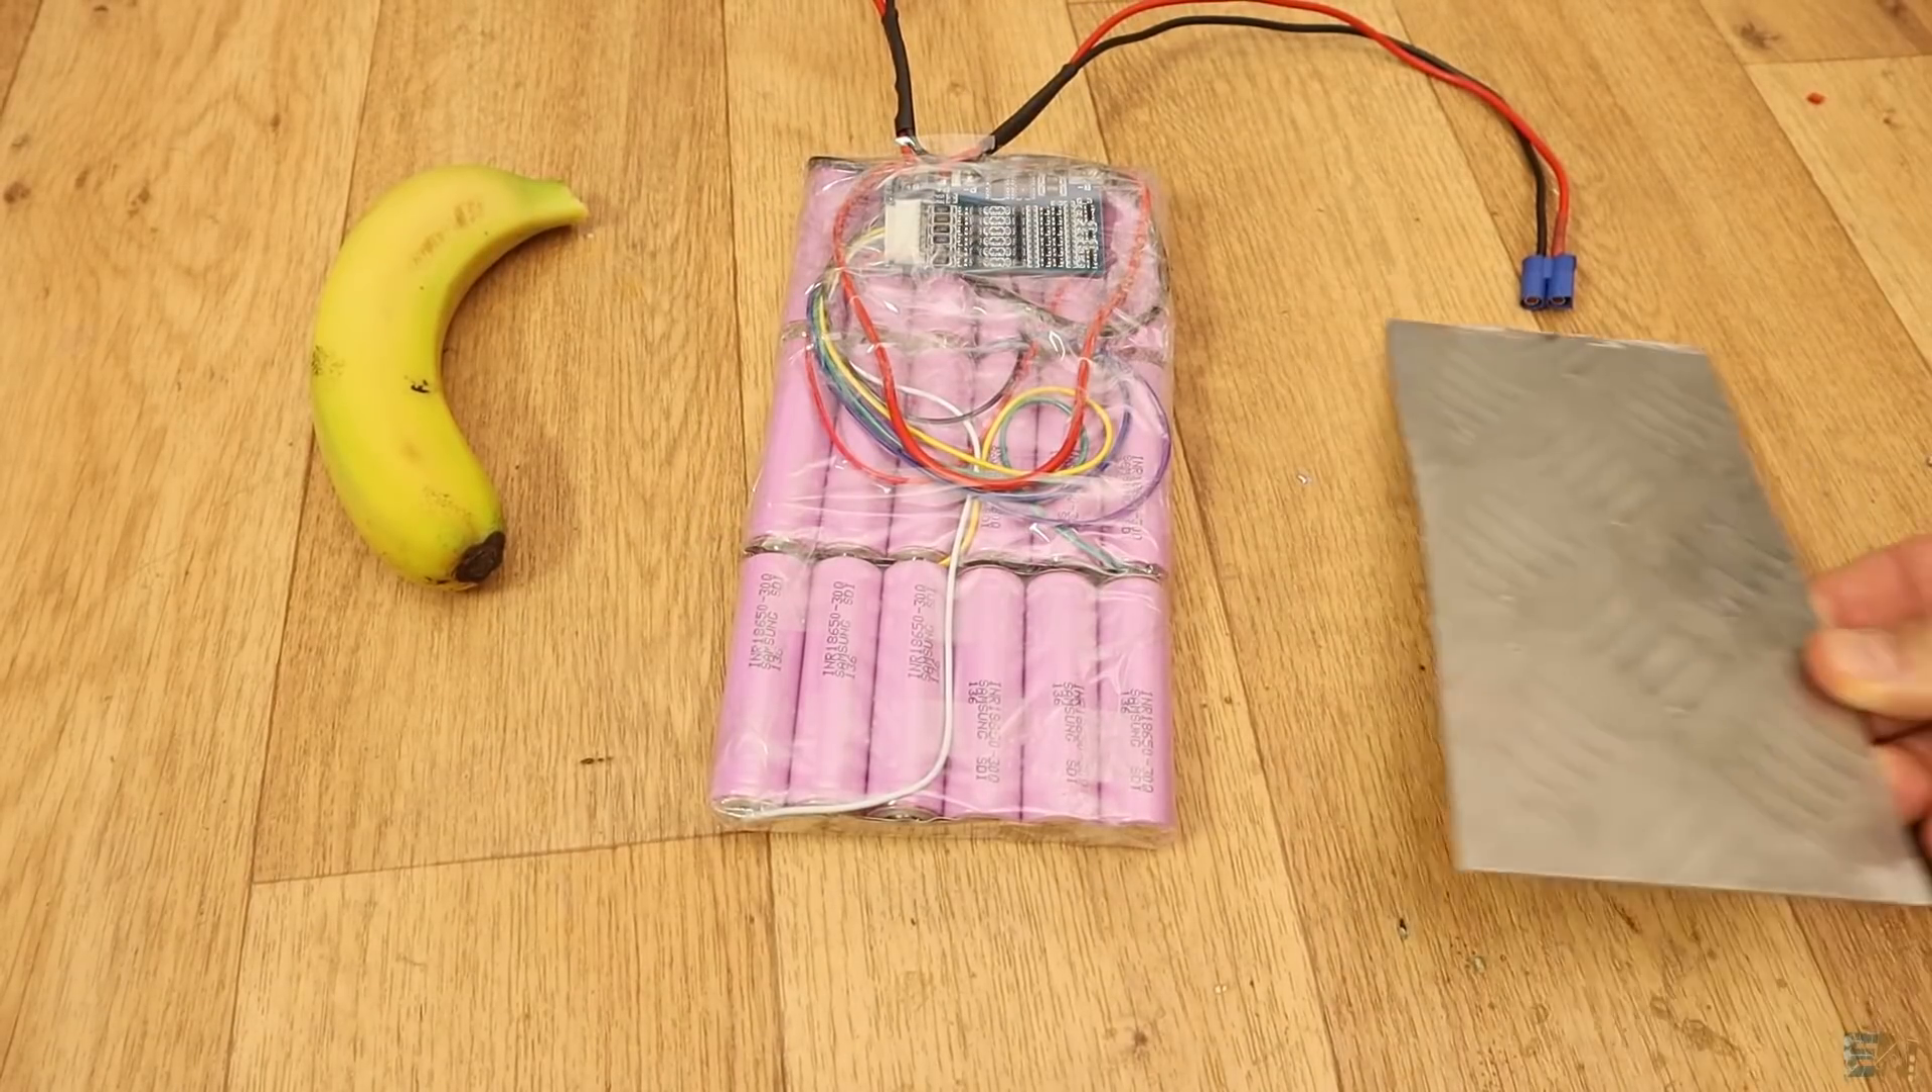Now the battery pack is complete but it has no case.